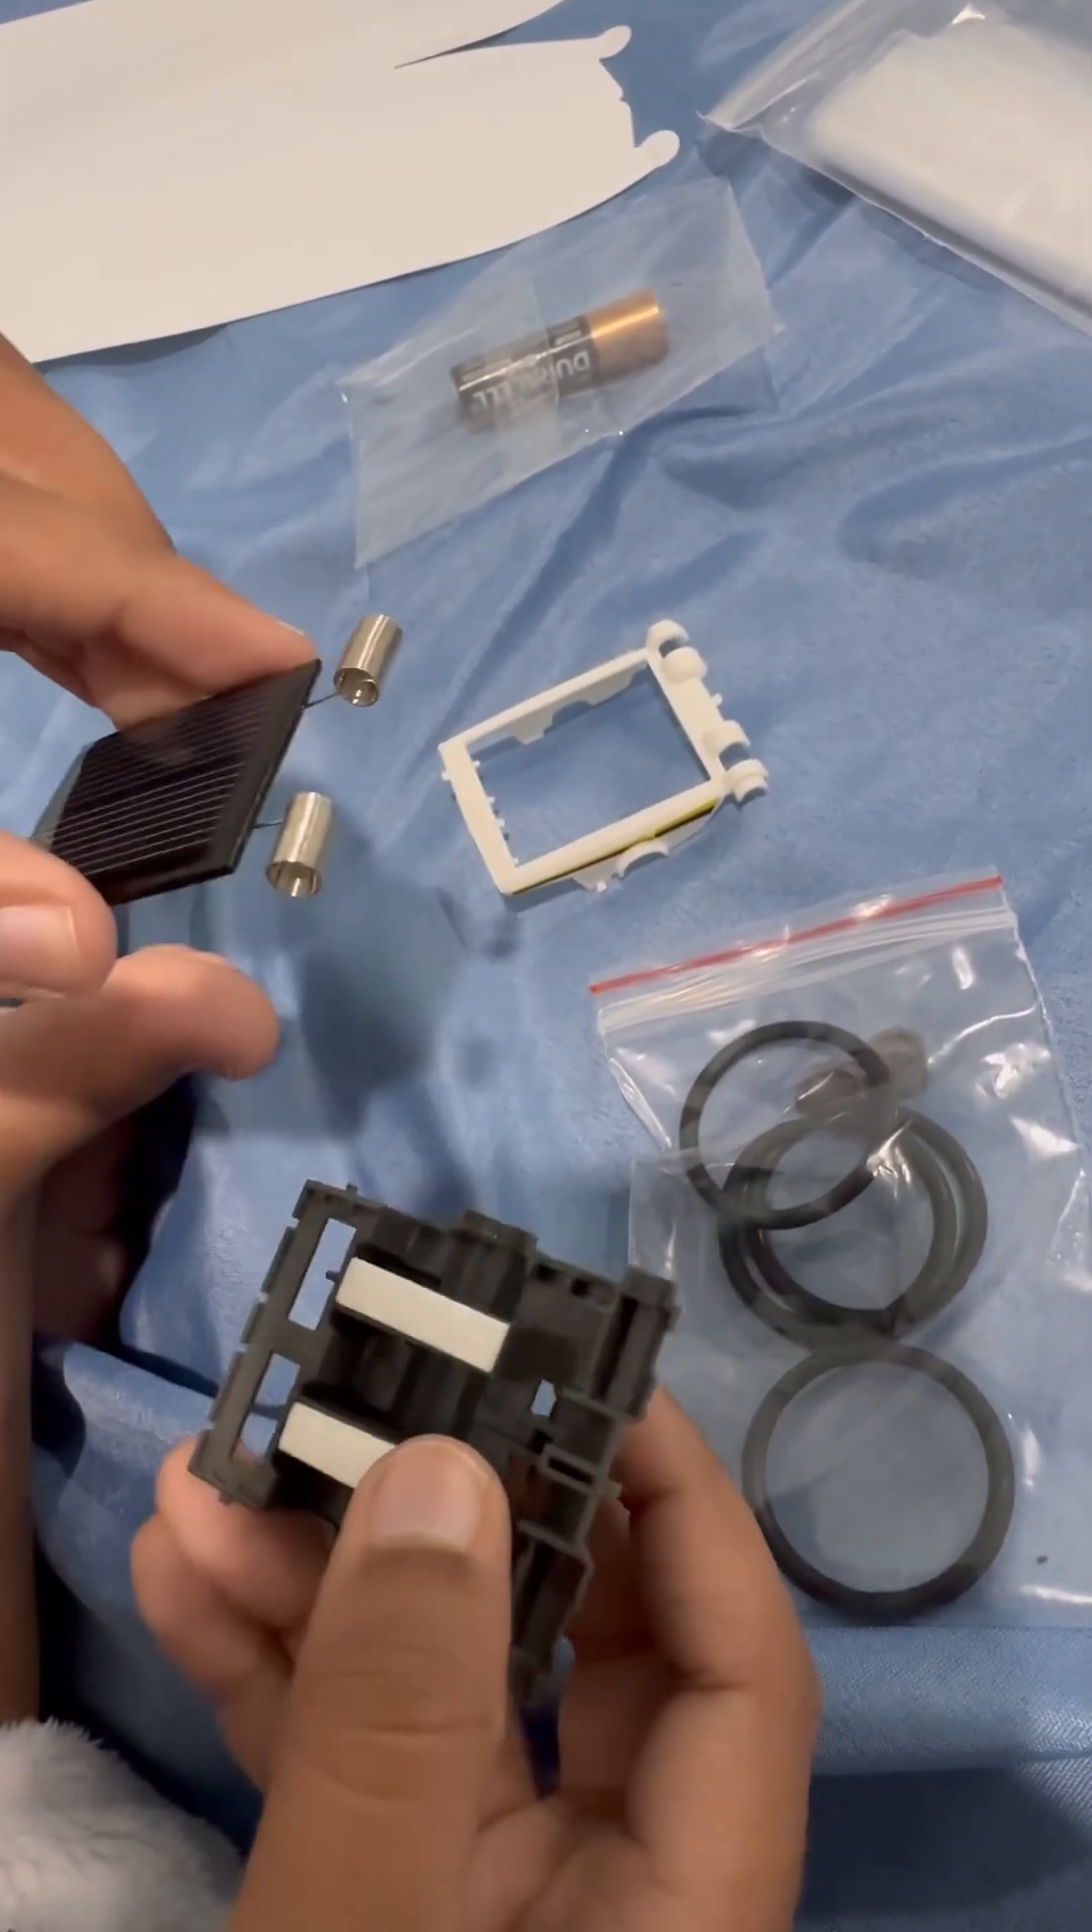Then I took this gray piece and then I put these white sticky glue things on these platforms.